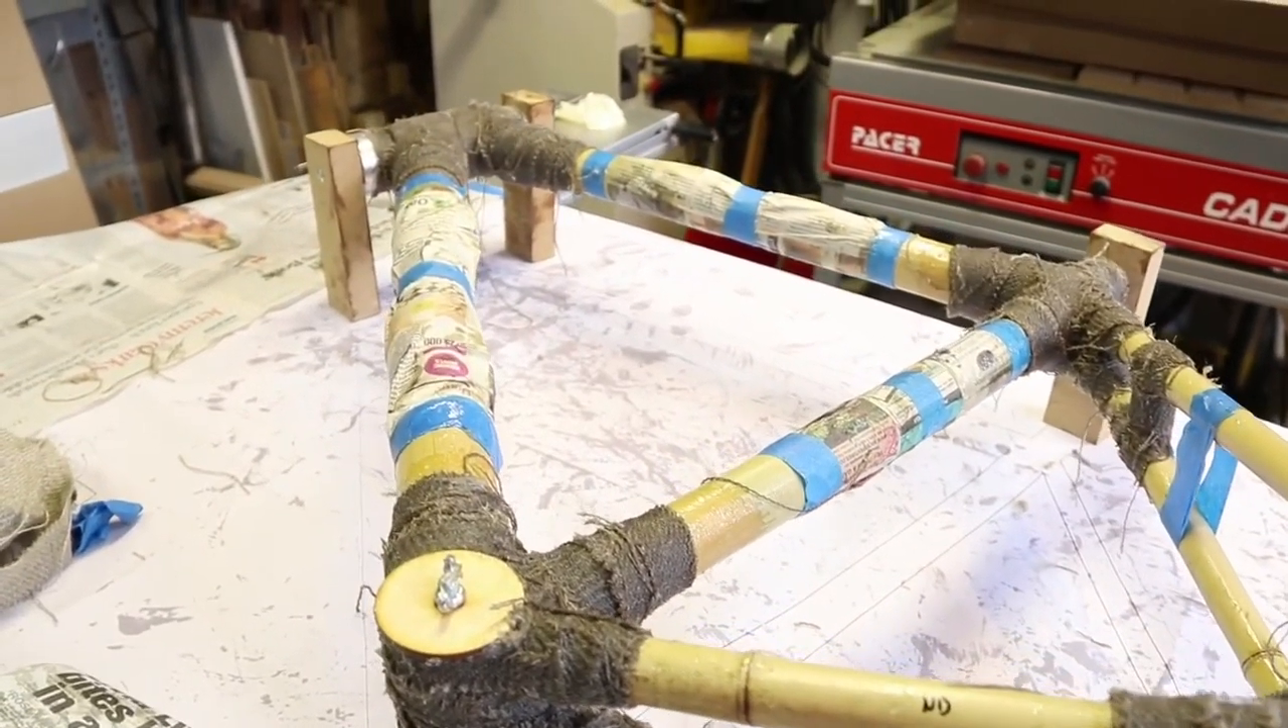Right, so here we are, we've finished, I think, the wrapping of all the joints with the hemp and the epoxy.